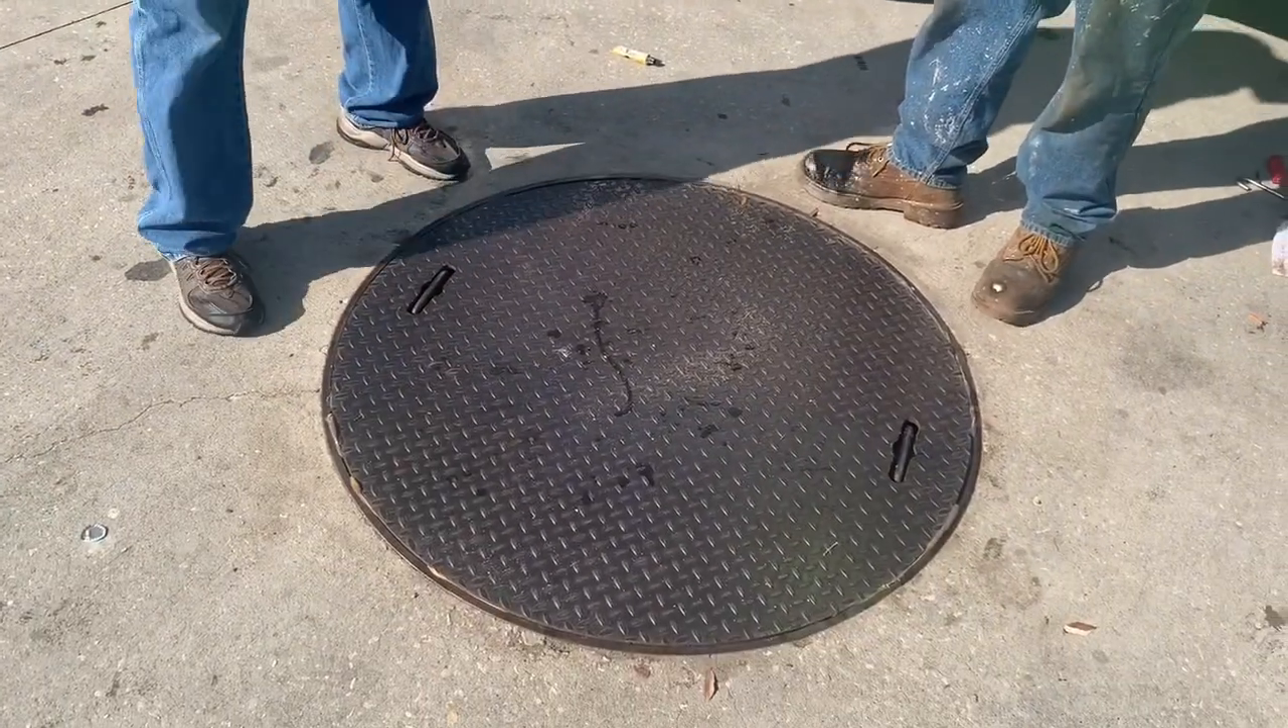Next, we're going to install the lid right there. Now as you can see, we installed the lid back on.